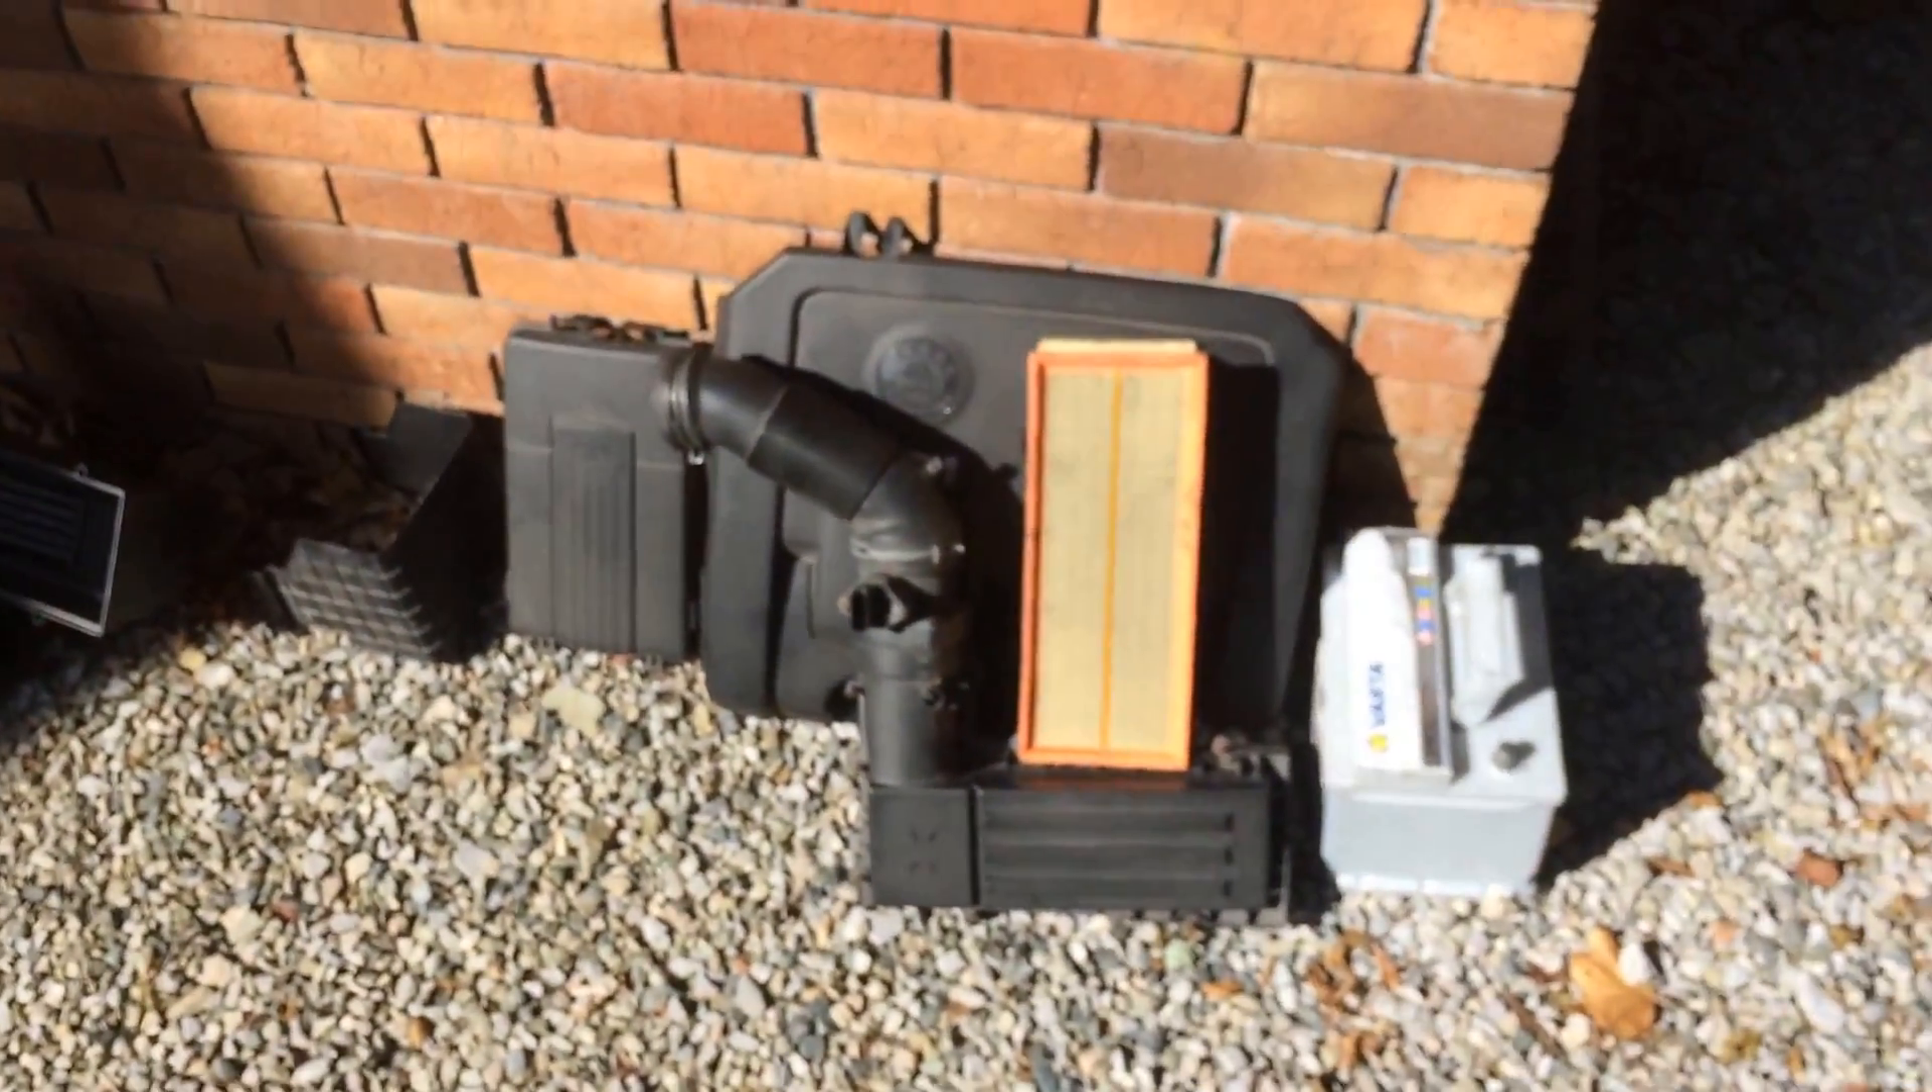So you can see that I've taken the air inlet pipe, the battery and the battery tray out, in fact you can see all the parts I've had to remove over here.